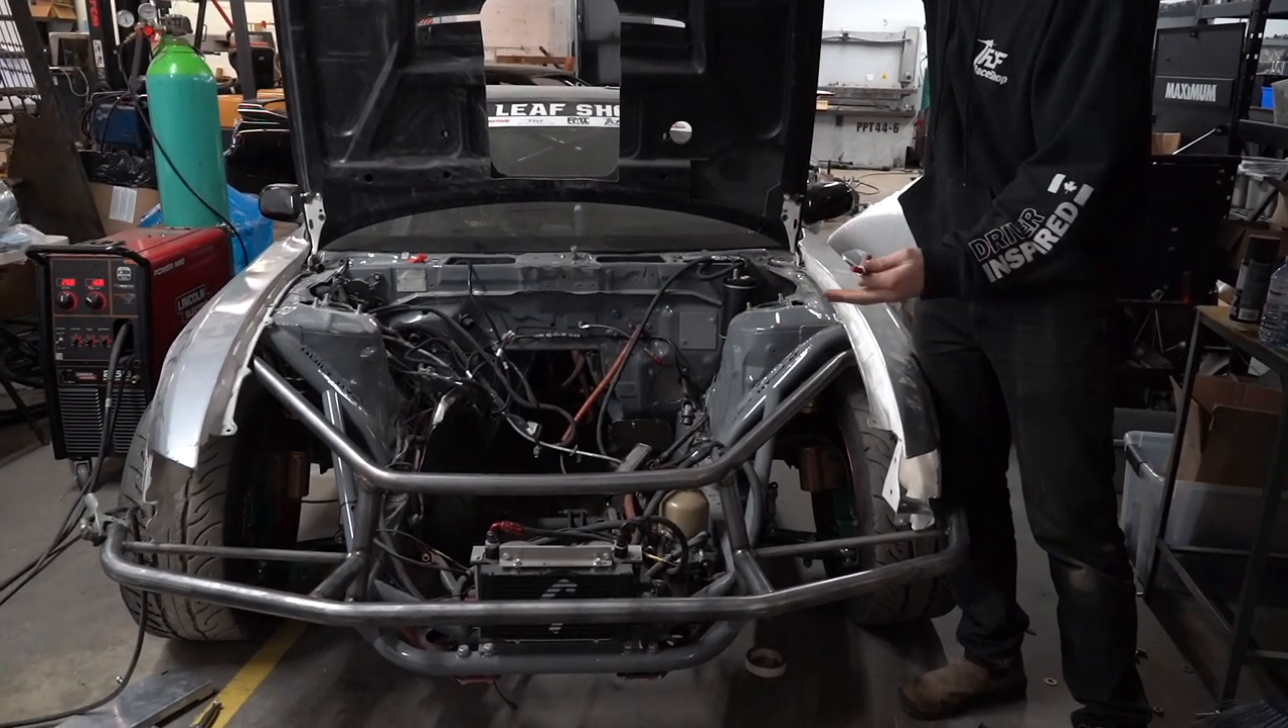We've built our second tube front bash bar setup.